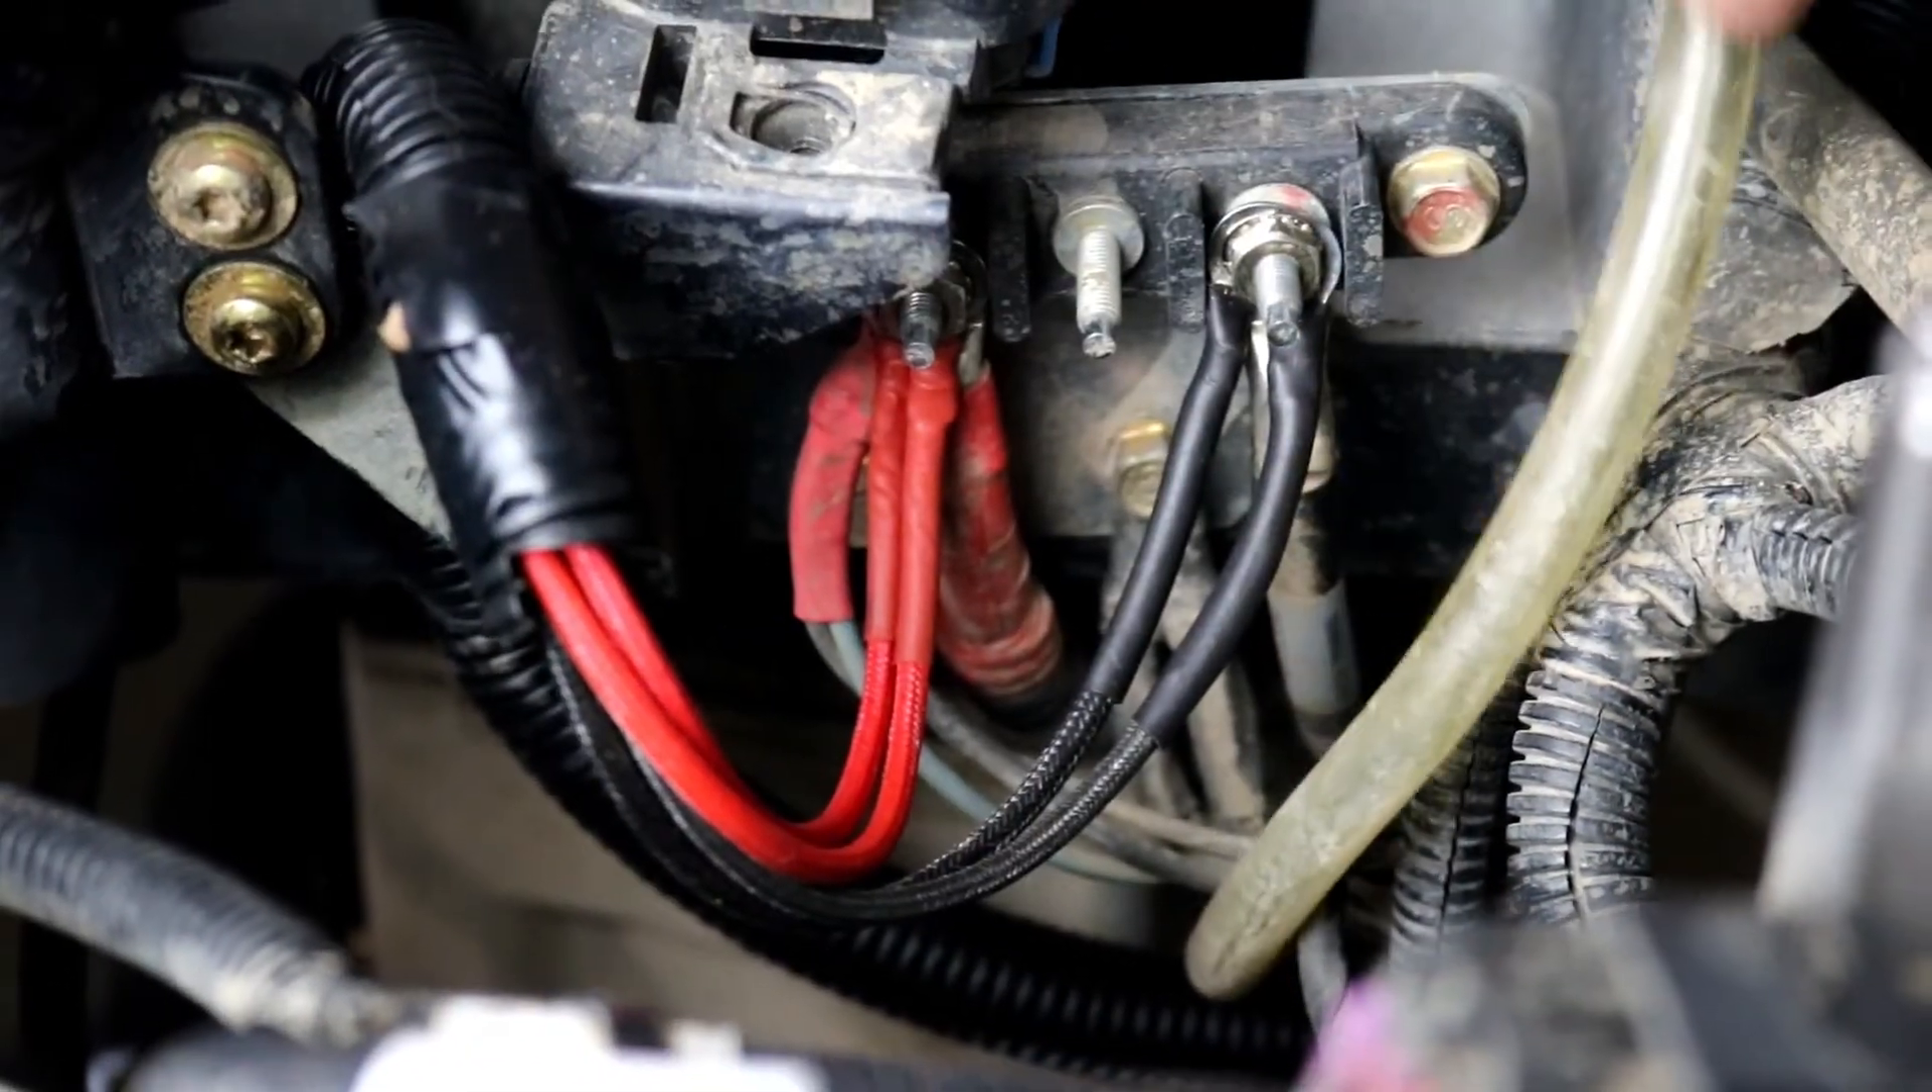This is where the original battery connections from the regulator are made and you can see that our new harness is attached here with two red wires and two black wires for our new voltage regulators.